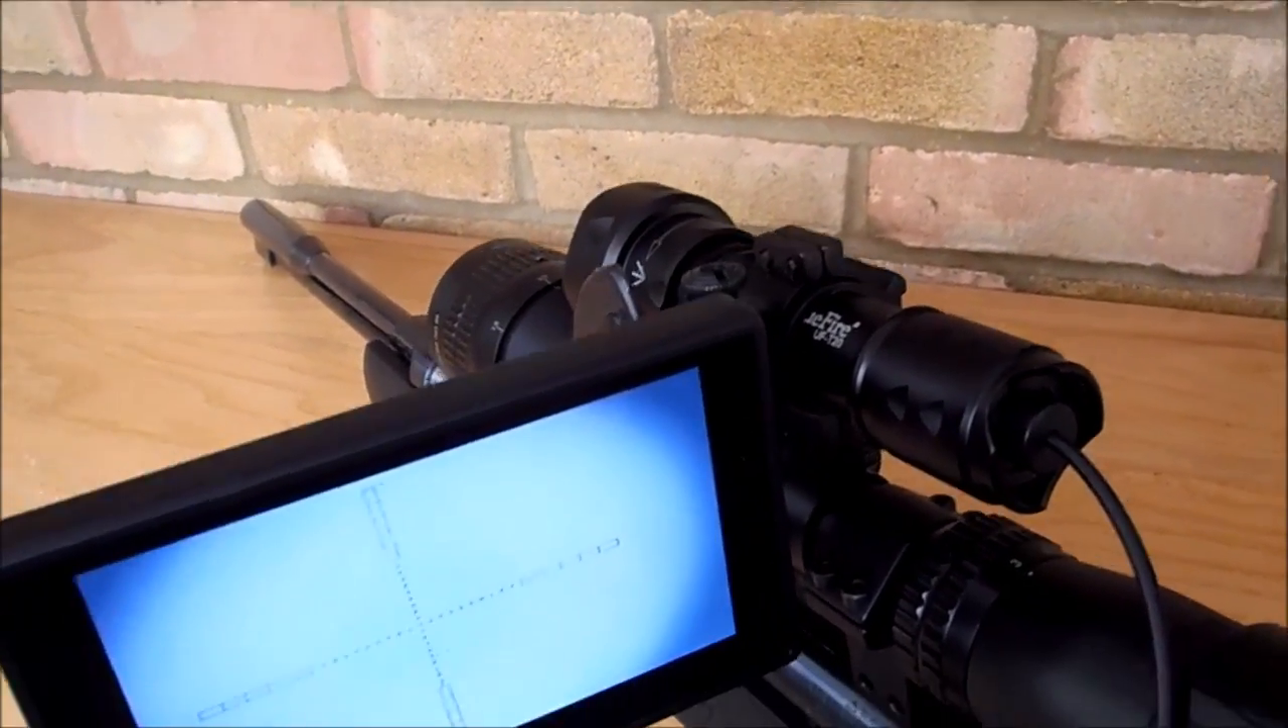We've got the IR illuminator on top of the scope.